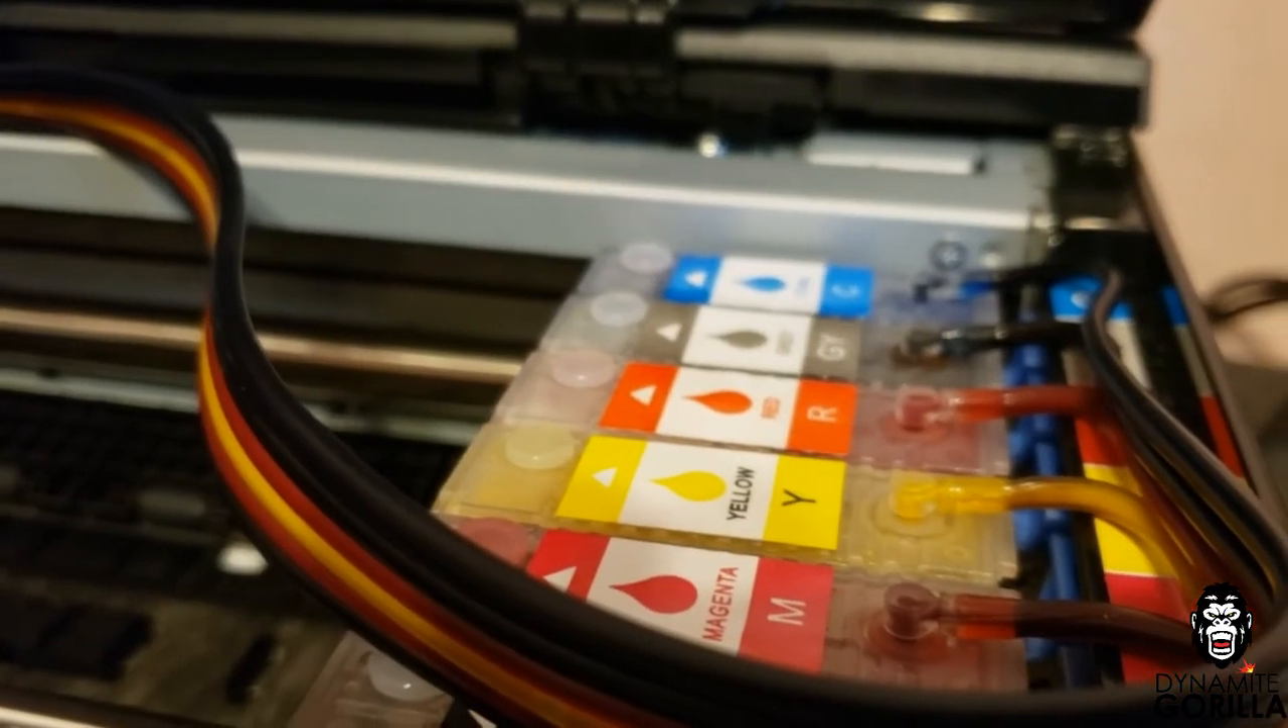There we go the system is installed on the XP15000.